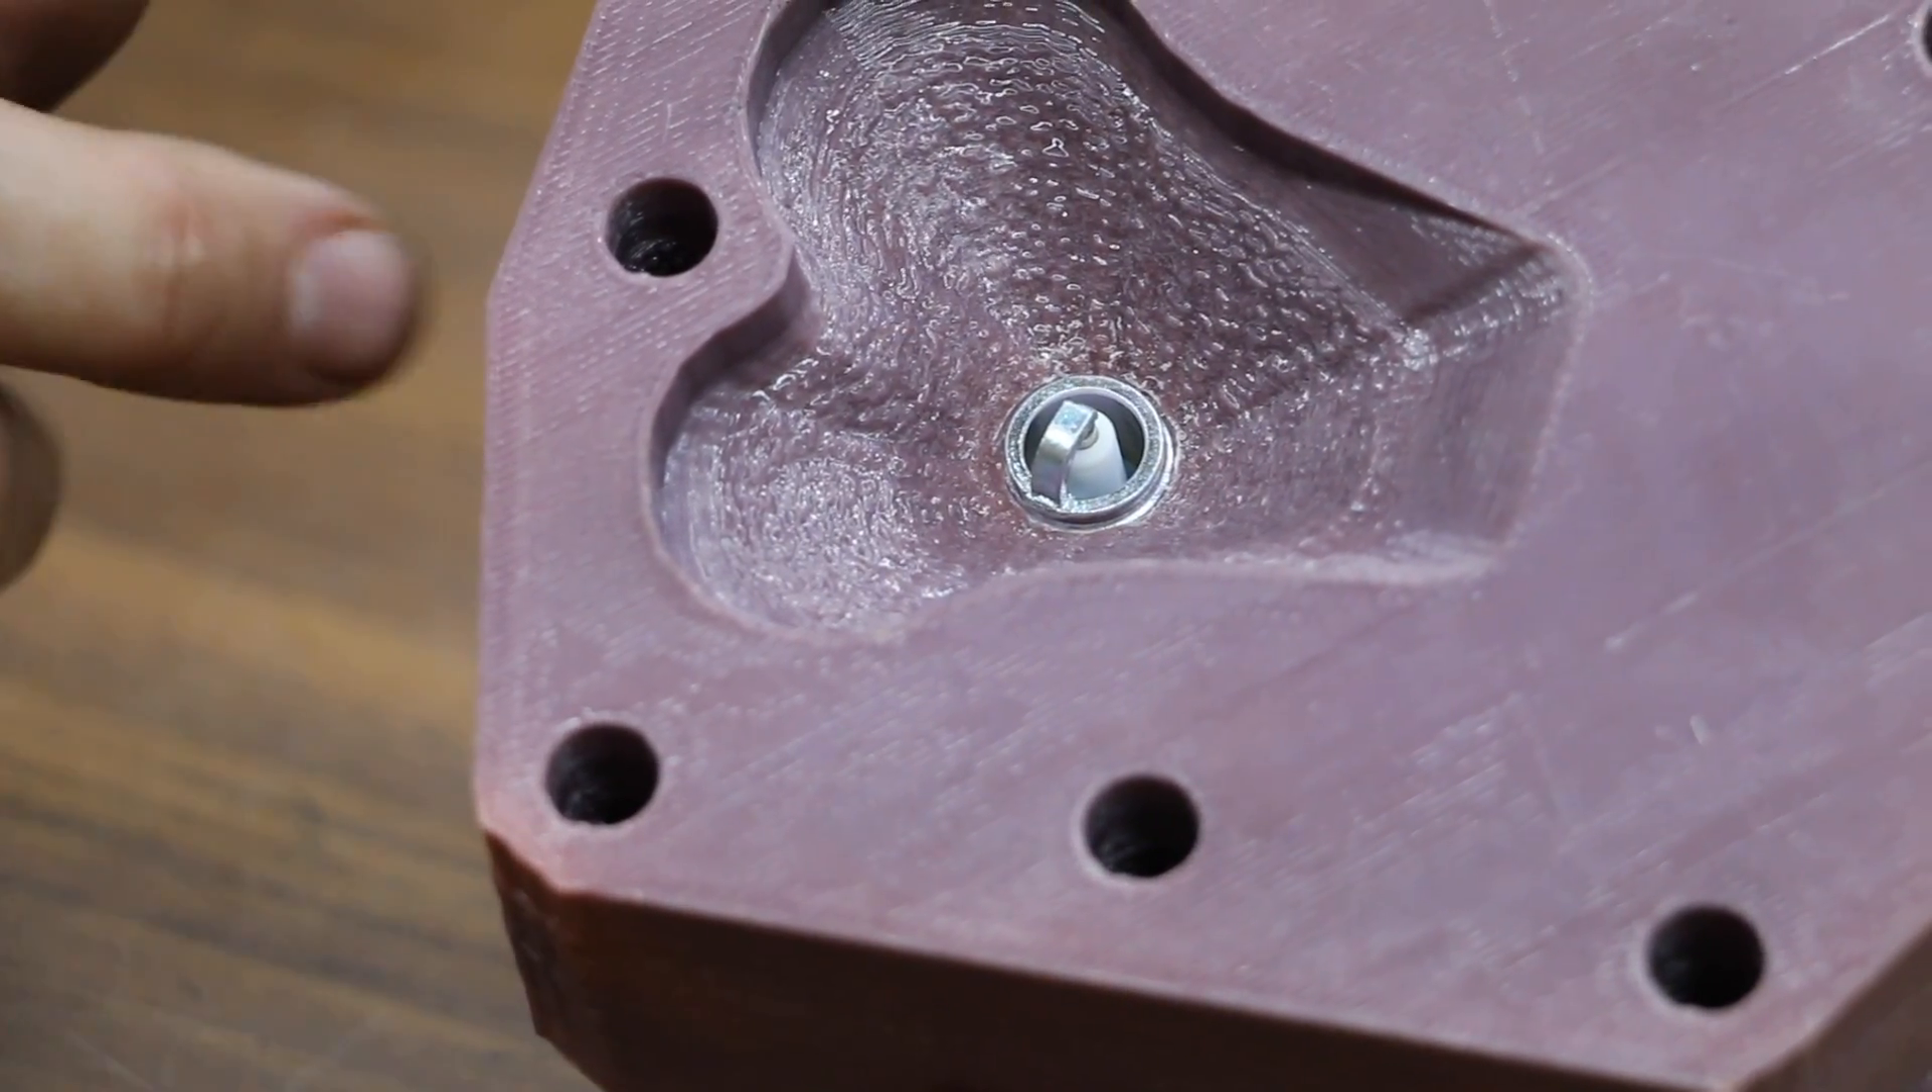This spark plug worked really nicely with this cylinder head. You can see the tip is sticking out.